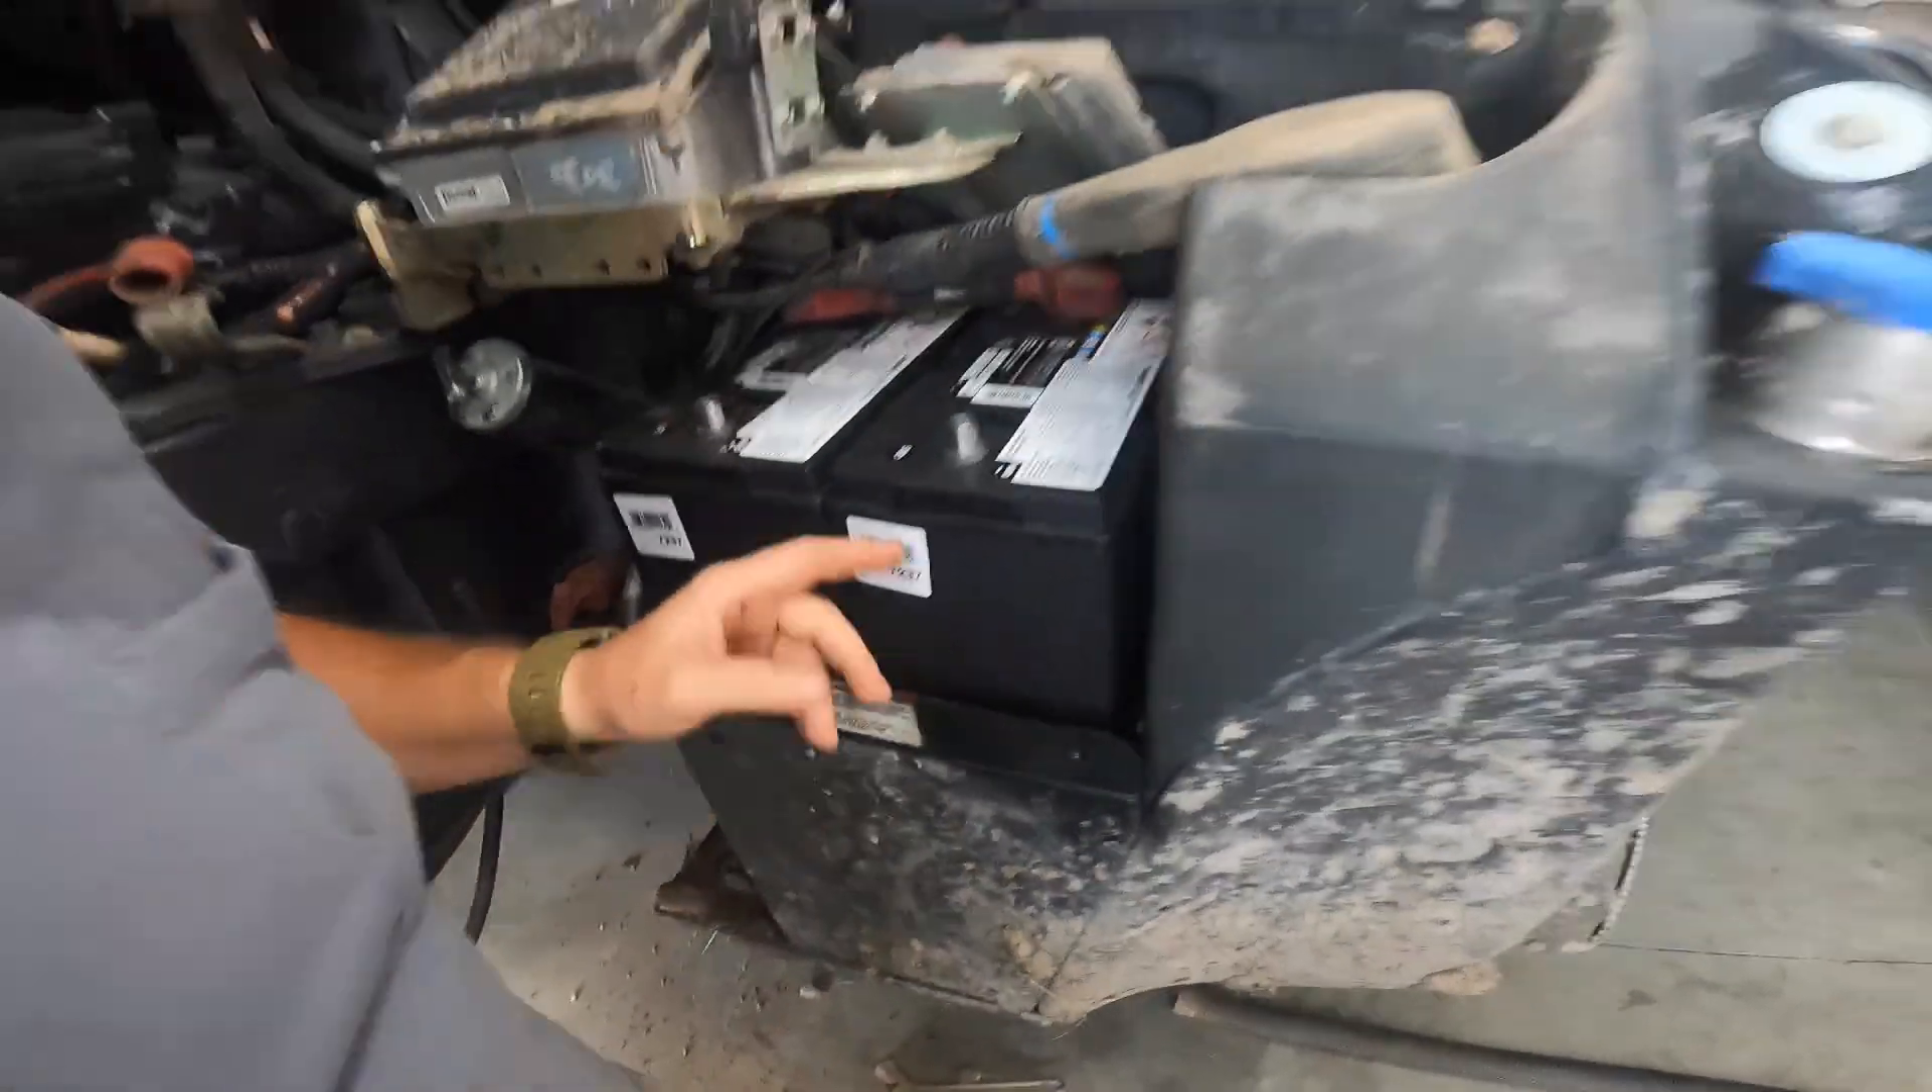Batteries are in place. I still got to put the bracket on there to clamp them in.